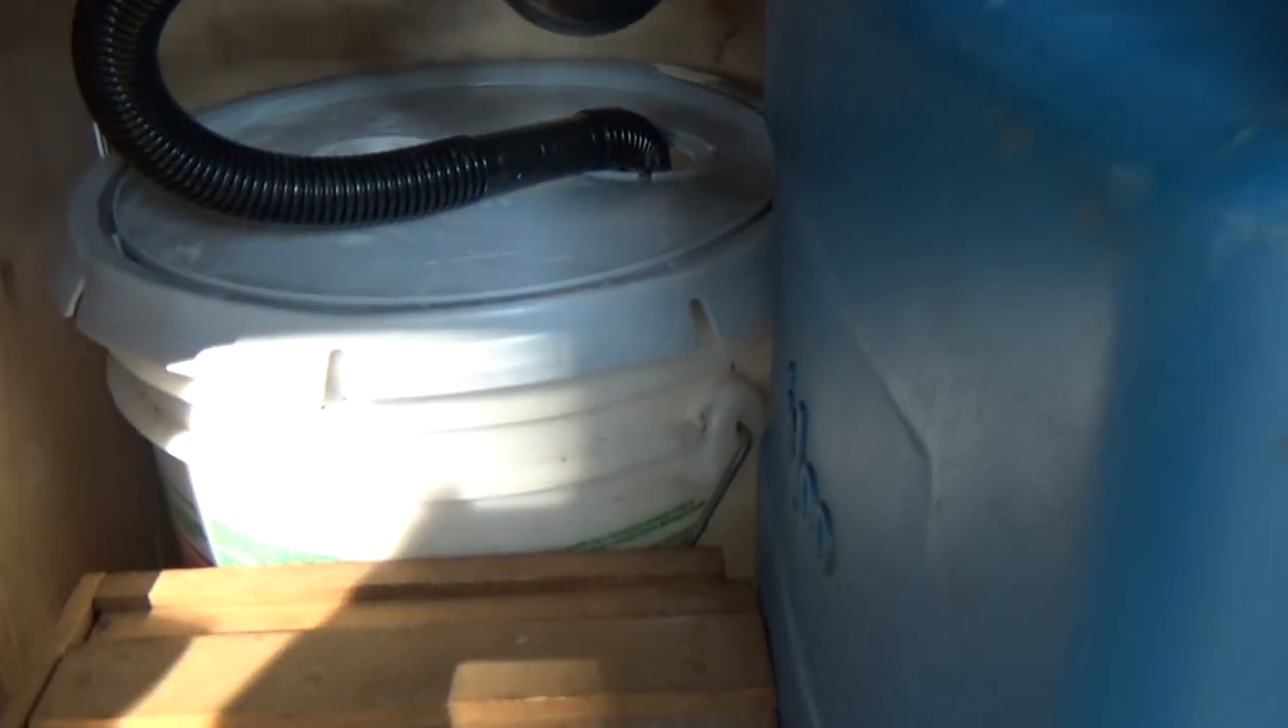And then there's the drain hooked up.